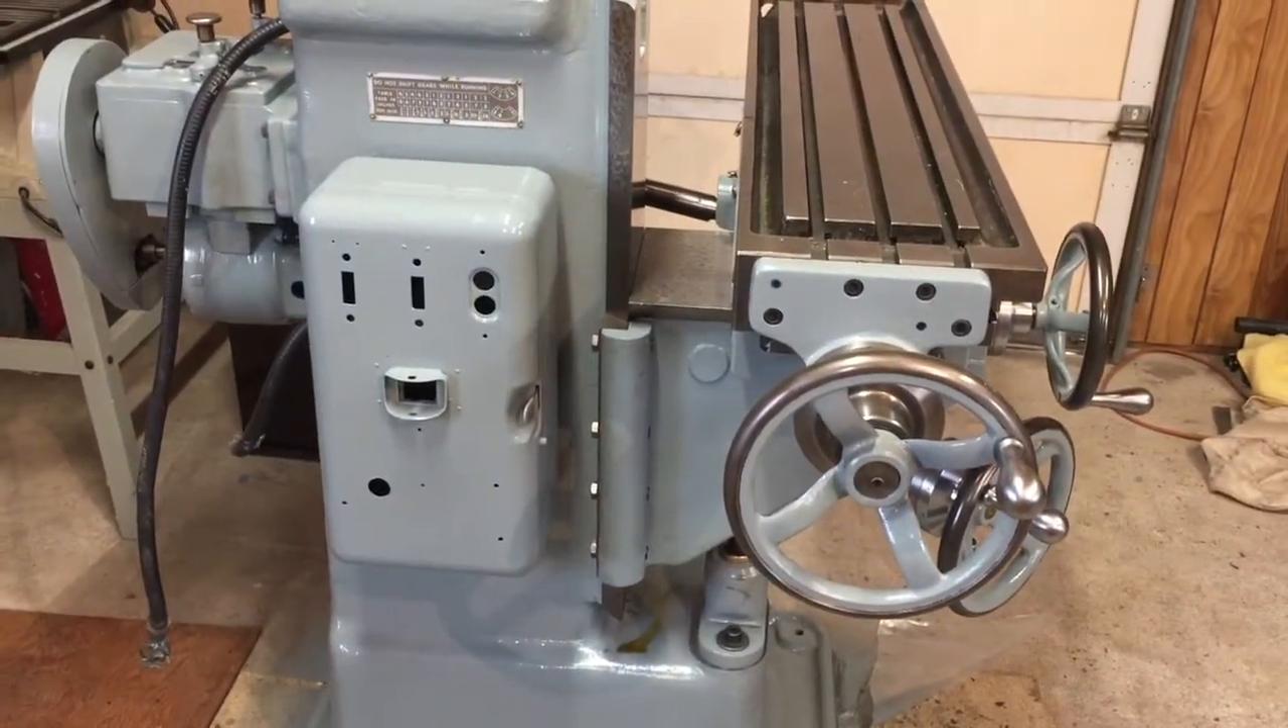I added the table back on and I finished up all of the cranks.